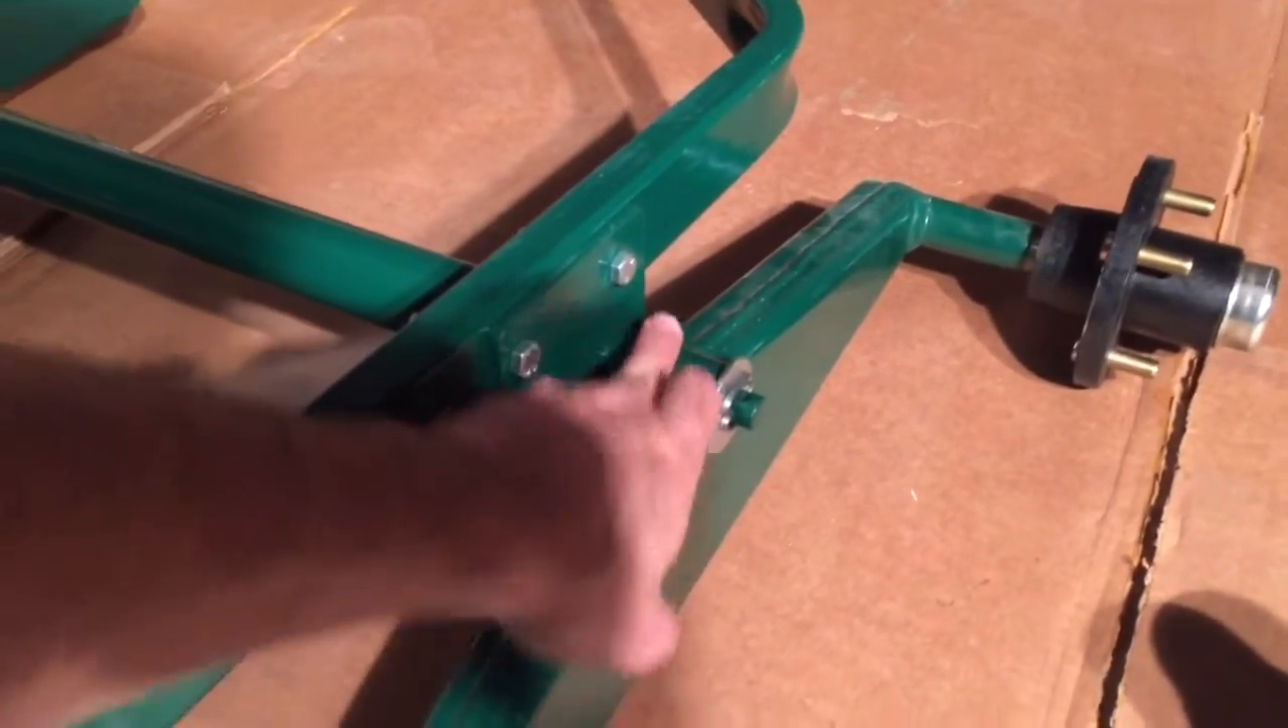We've got the axles or bogey axles installed.